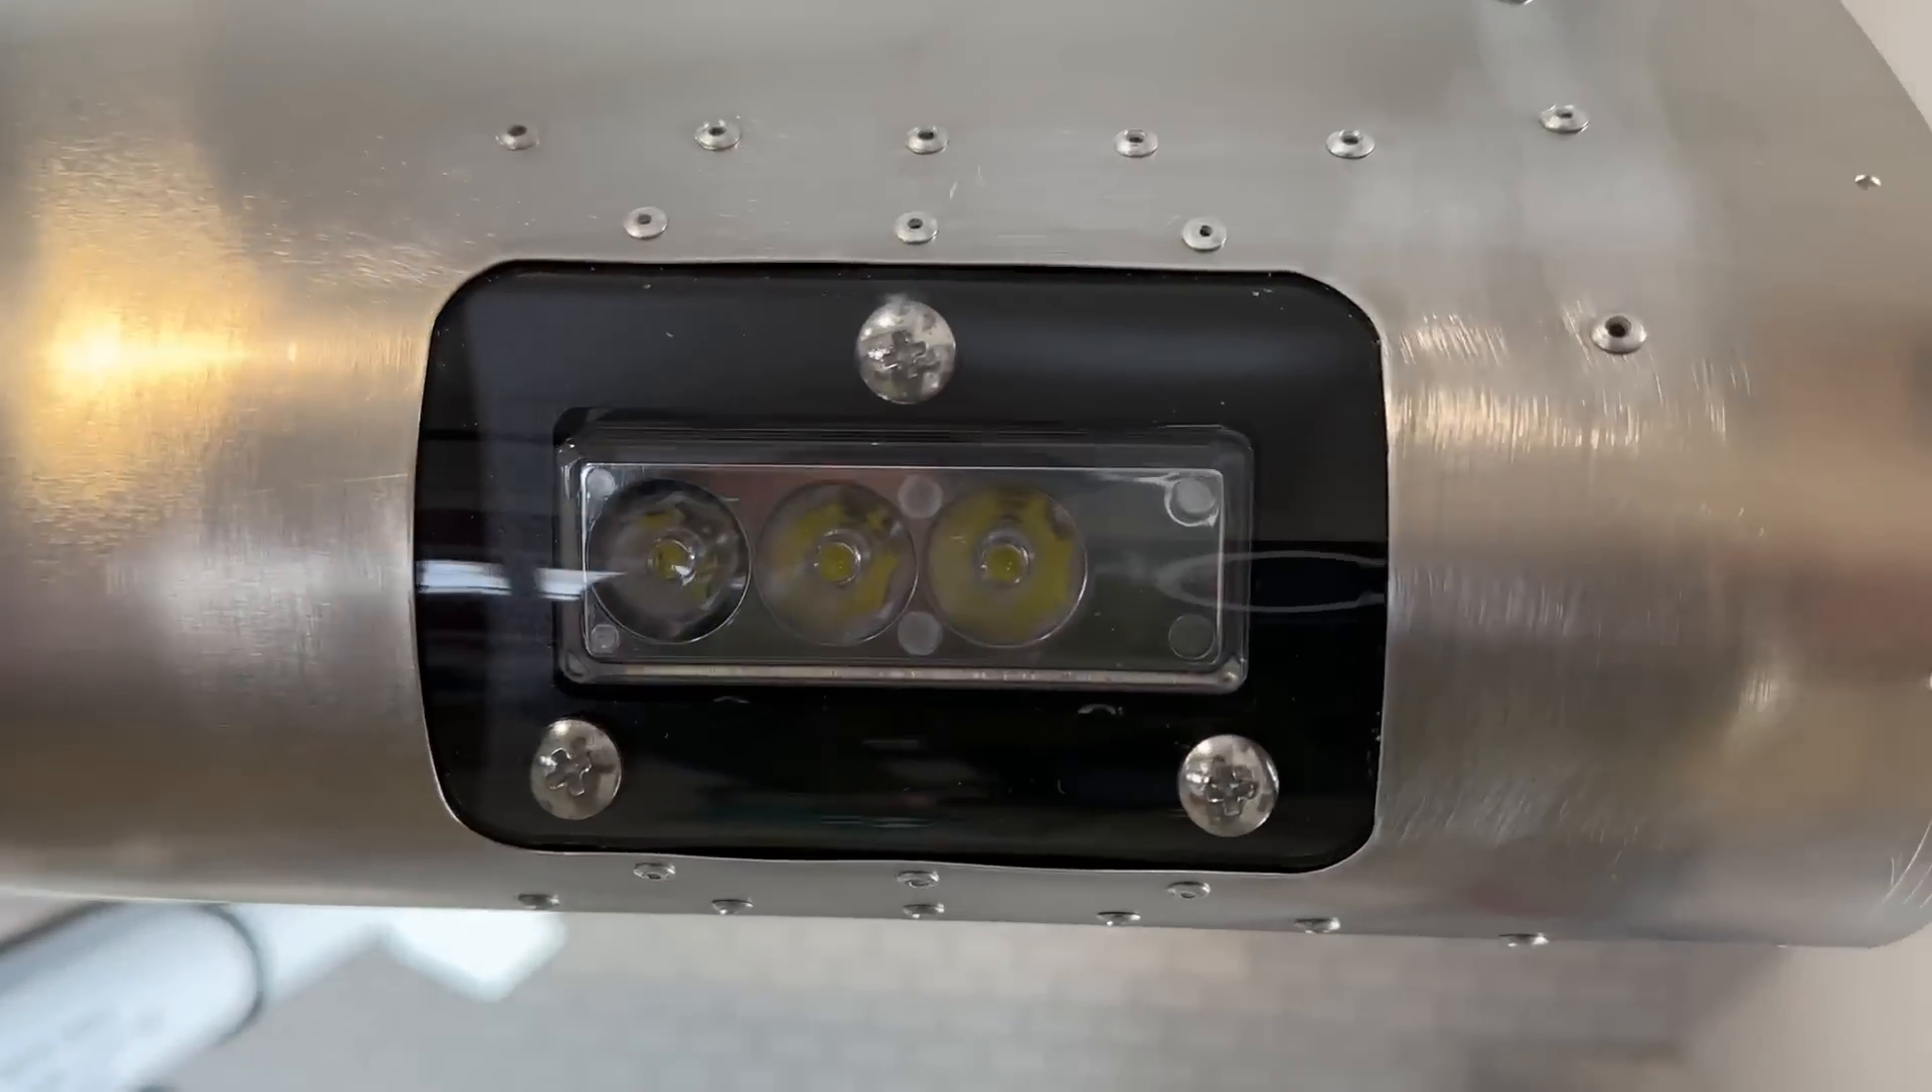All right here is the lens I mean the the whole light assembly put together and if we climb up a little ladder right here you can see how it goes together.